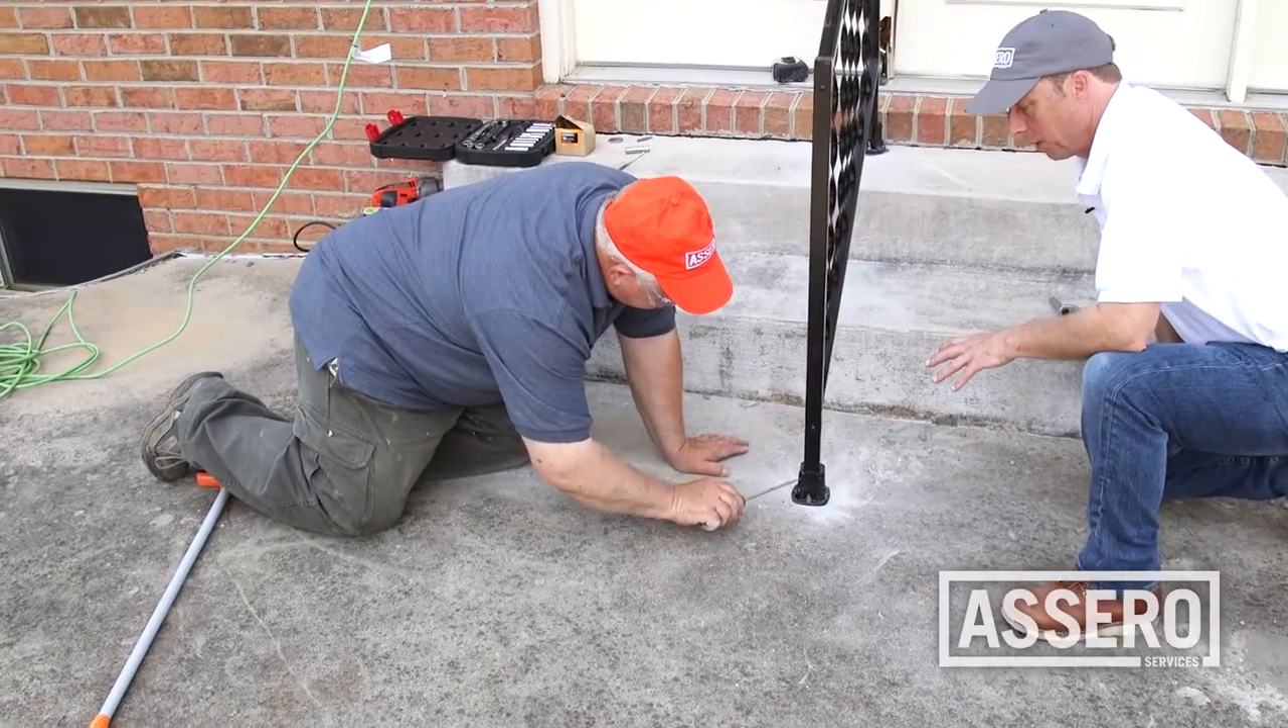Now we have the handrail in place.